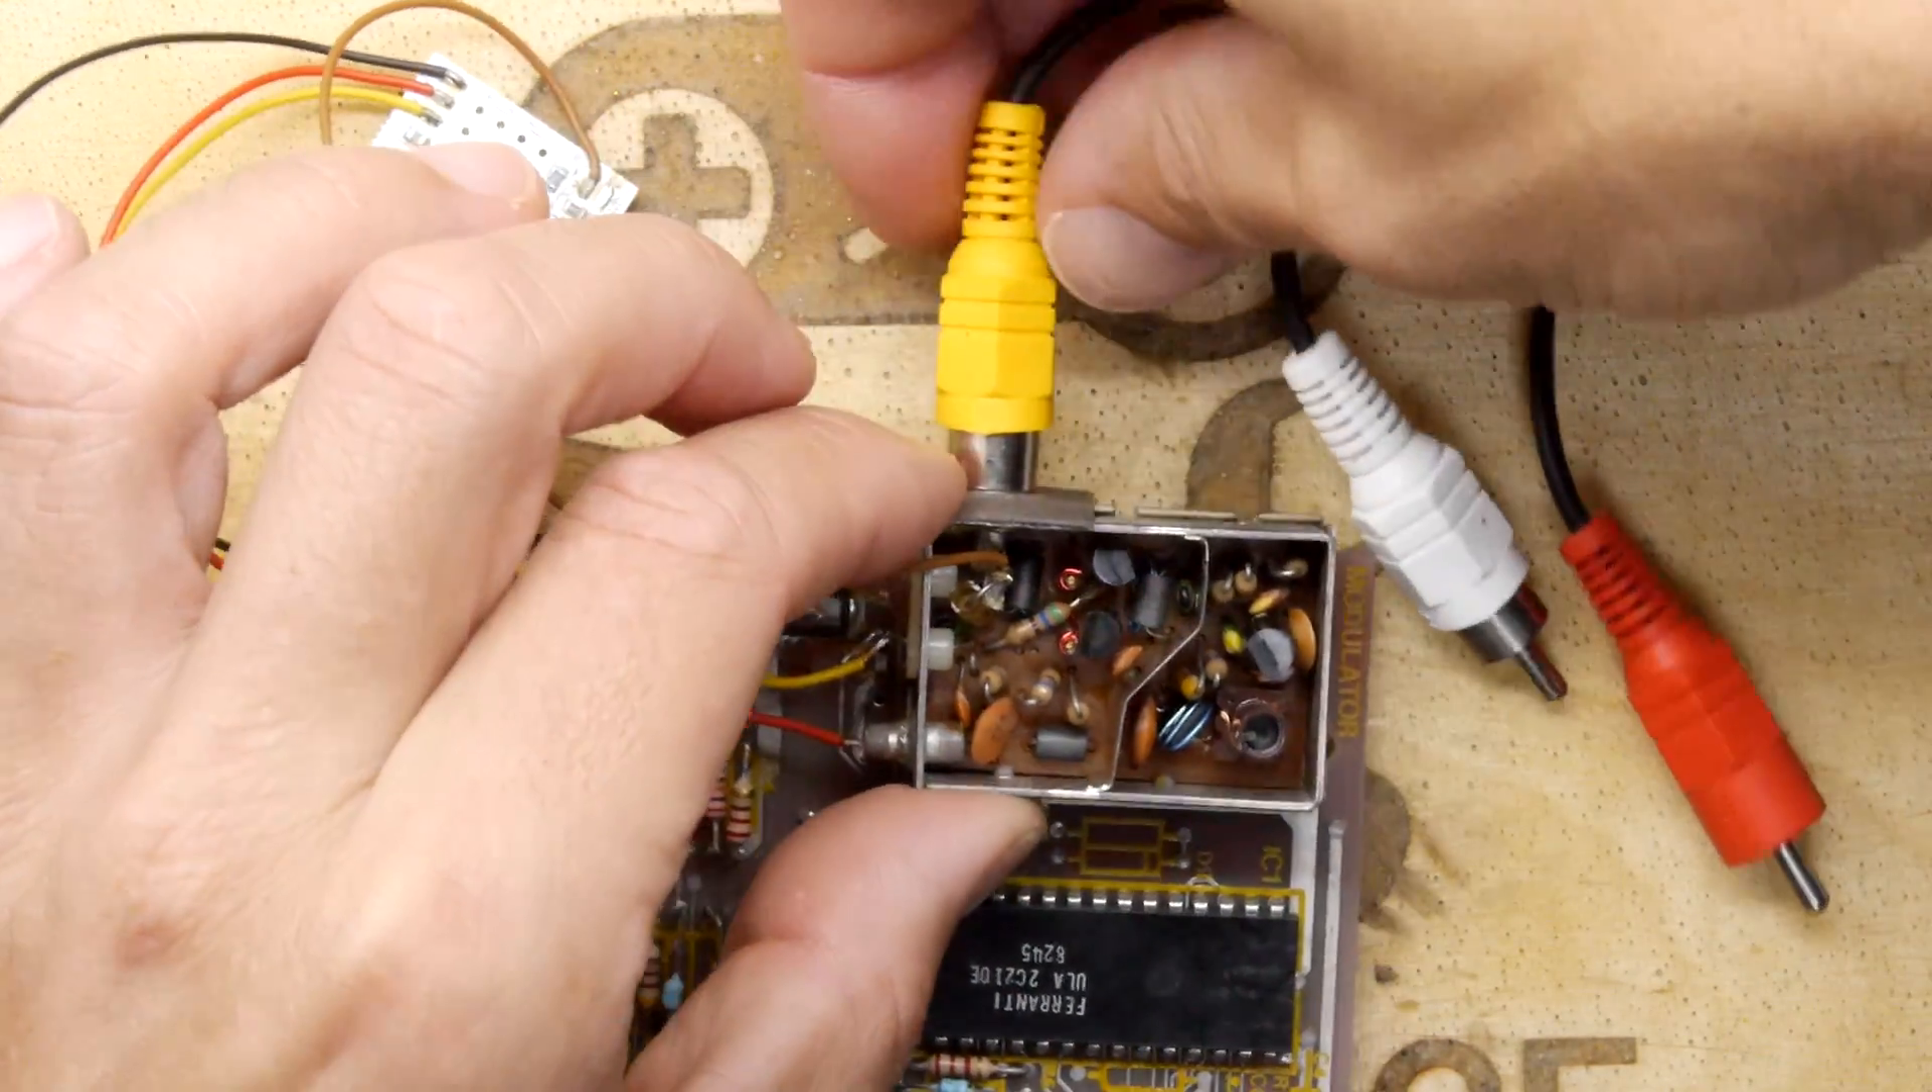There's no need to have it plugged in because you can't see what i'm up to but just to show you that the composite lead is plugged straight into the modulator.